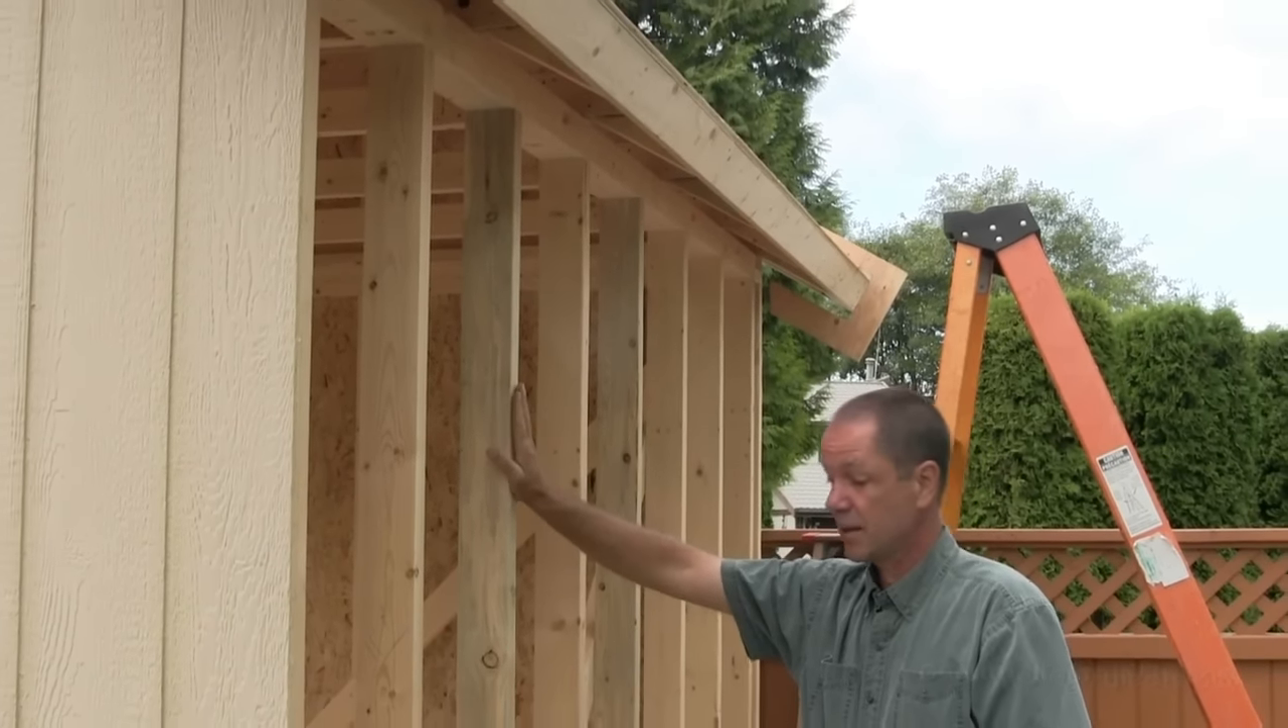The sheathing is being done first, and we haven't actually put on our smart side panels on the sides here.